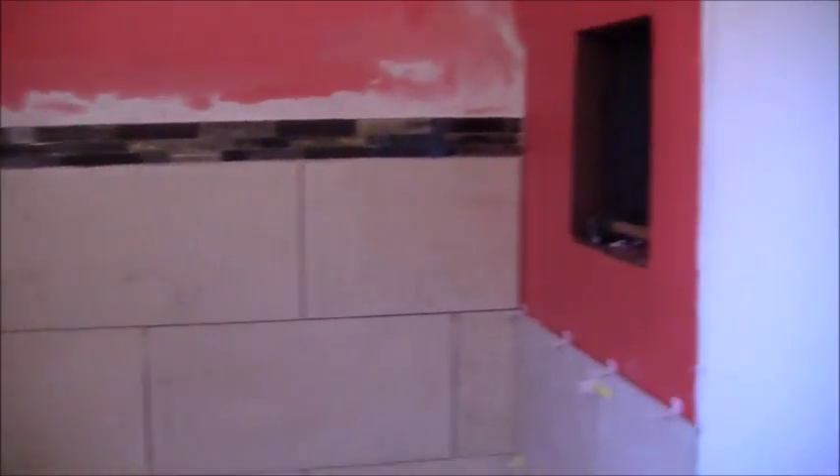I have you know done the back wall up to the mosaic tile and I started the right hand sidewall.